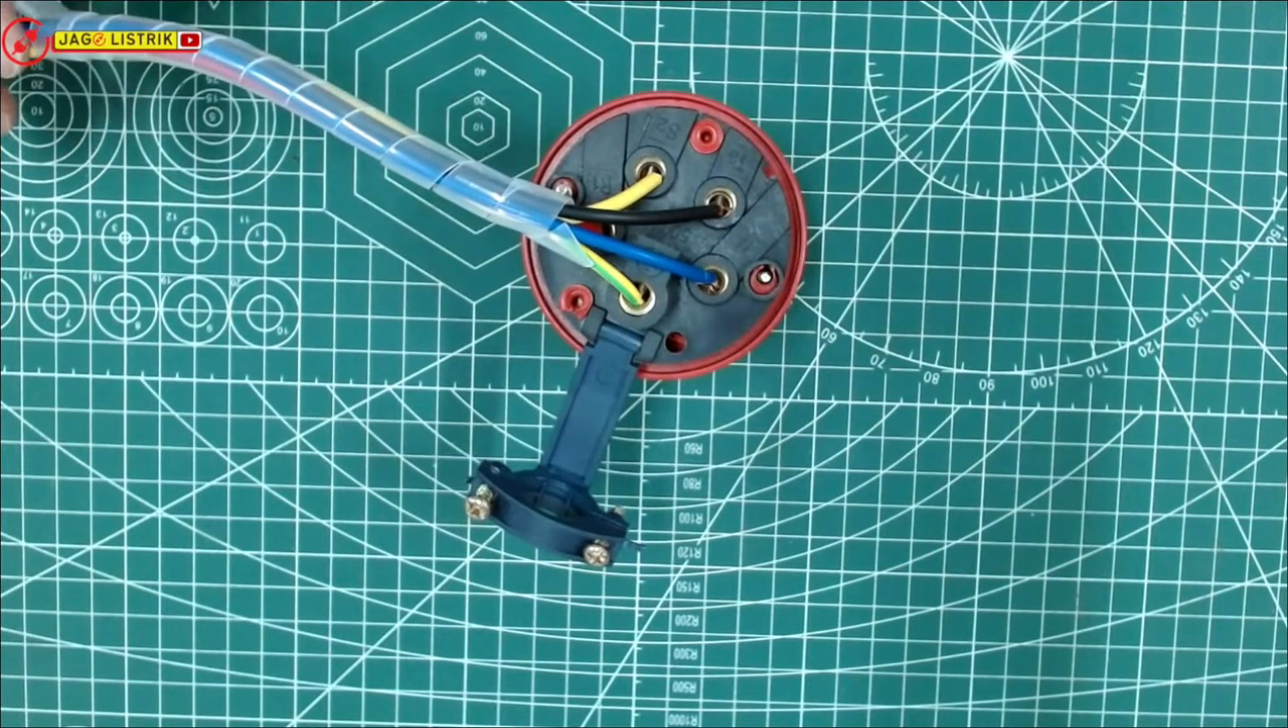Oke spiral nya sudah terpasang ya teman-teman.